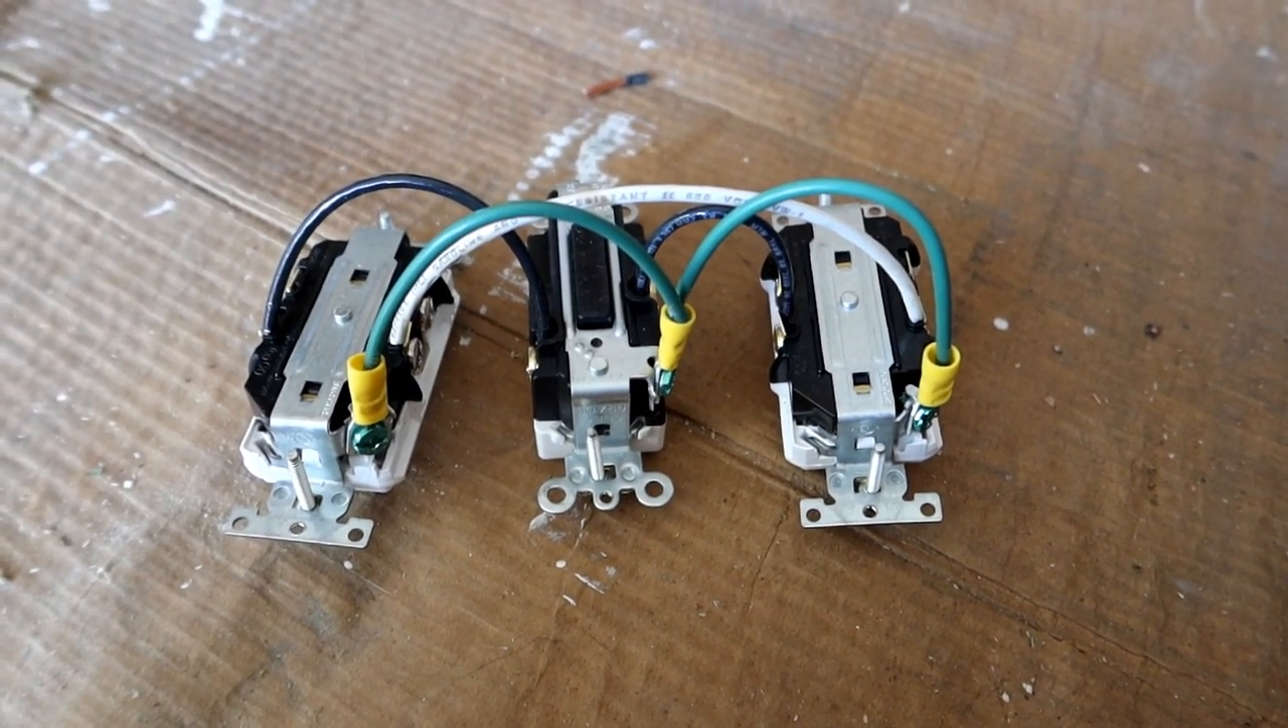And I have the grounds connected.